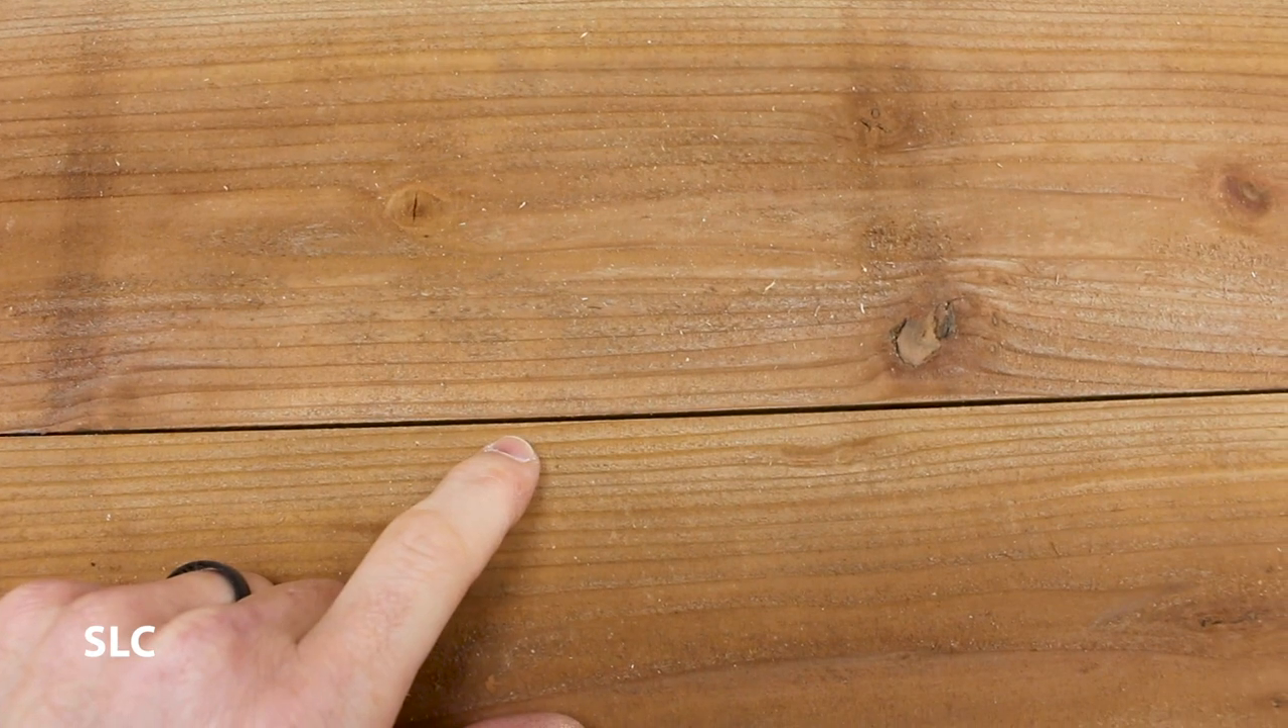As you can see right along here there's just a little bit too much of a gap.